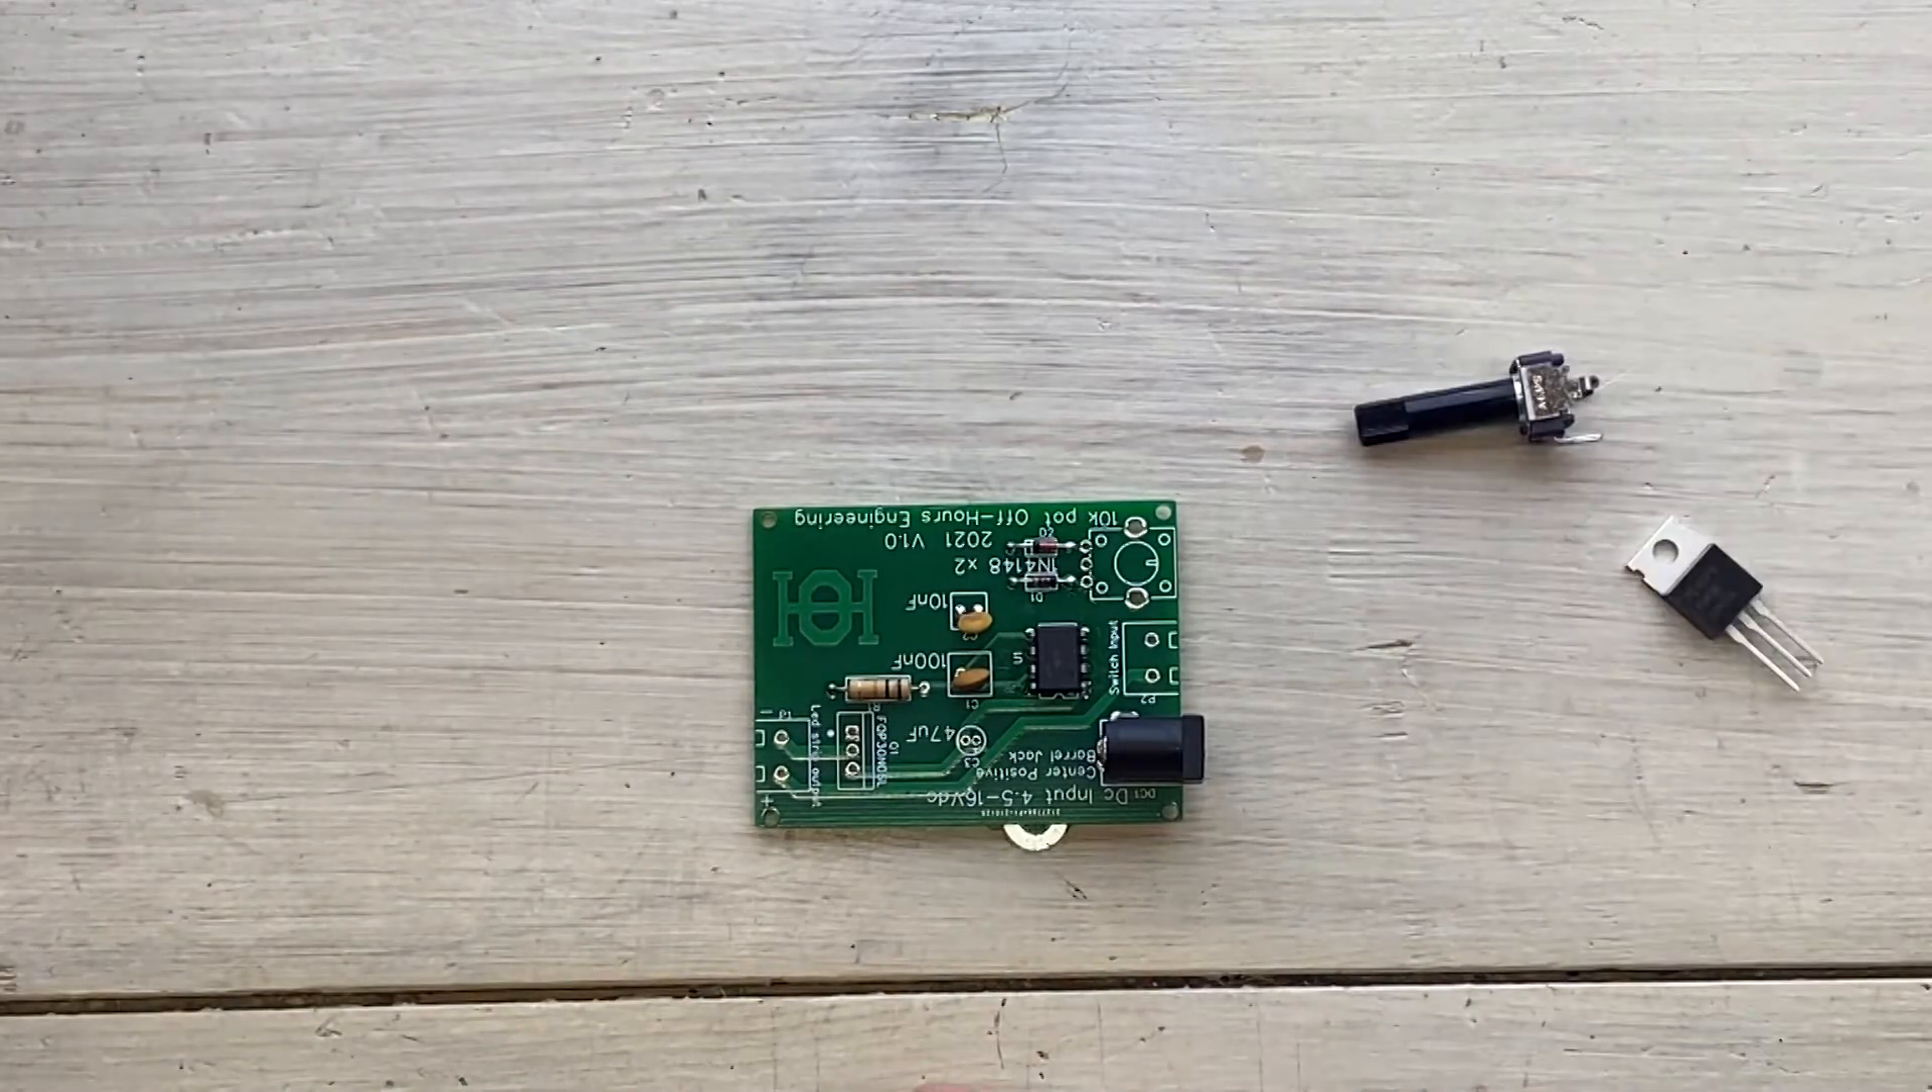There's really not too many components left. We have the MOSFET, the potentiometer, another capacitor, an electrolytic one of 47 microfarads.